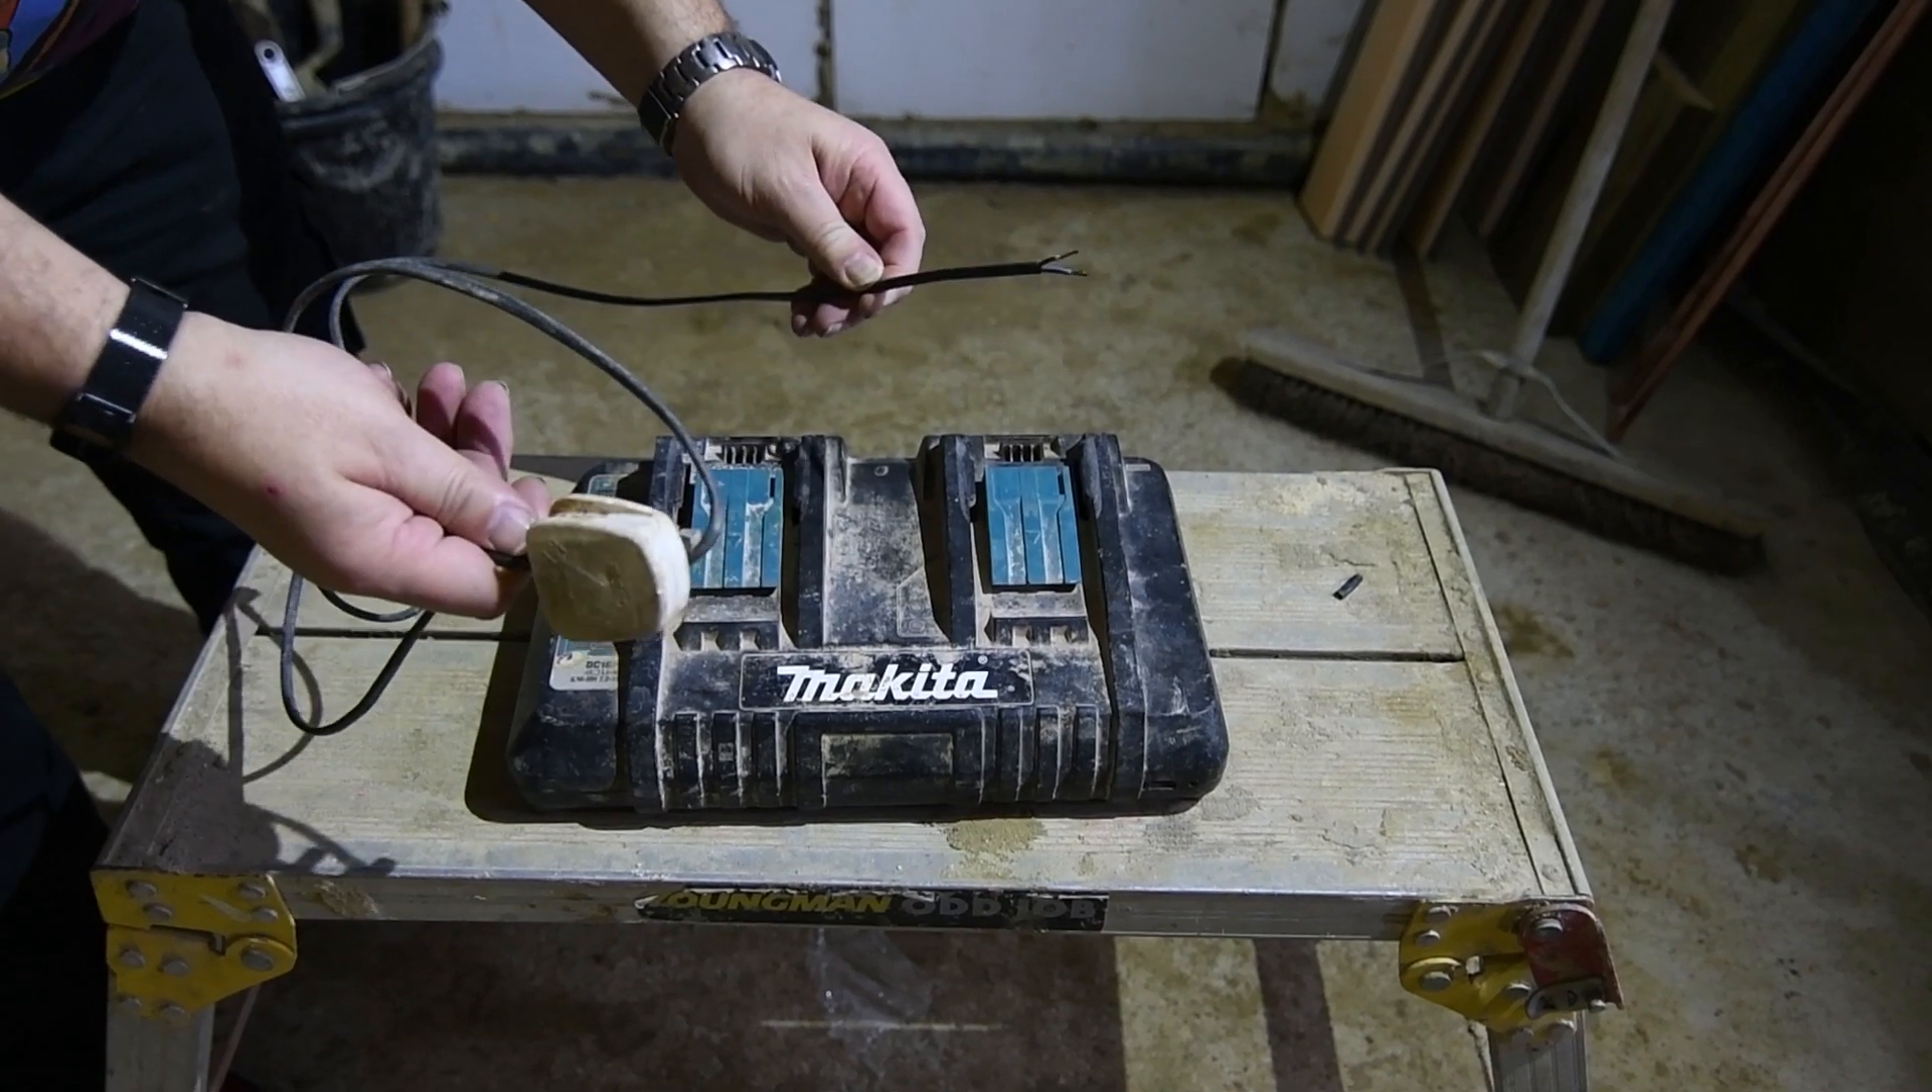Let me show you. This is the mains cable and it's not connected.